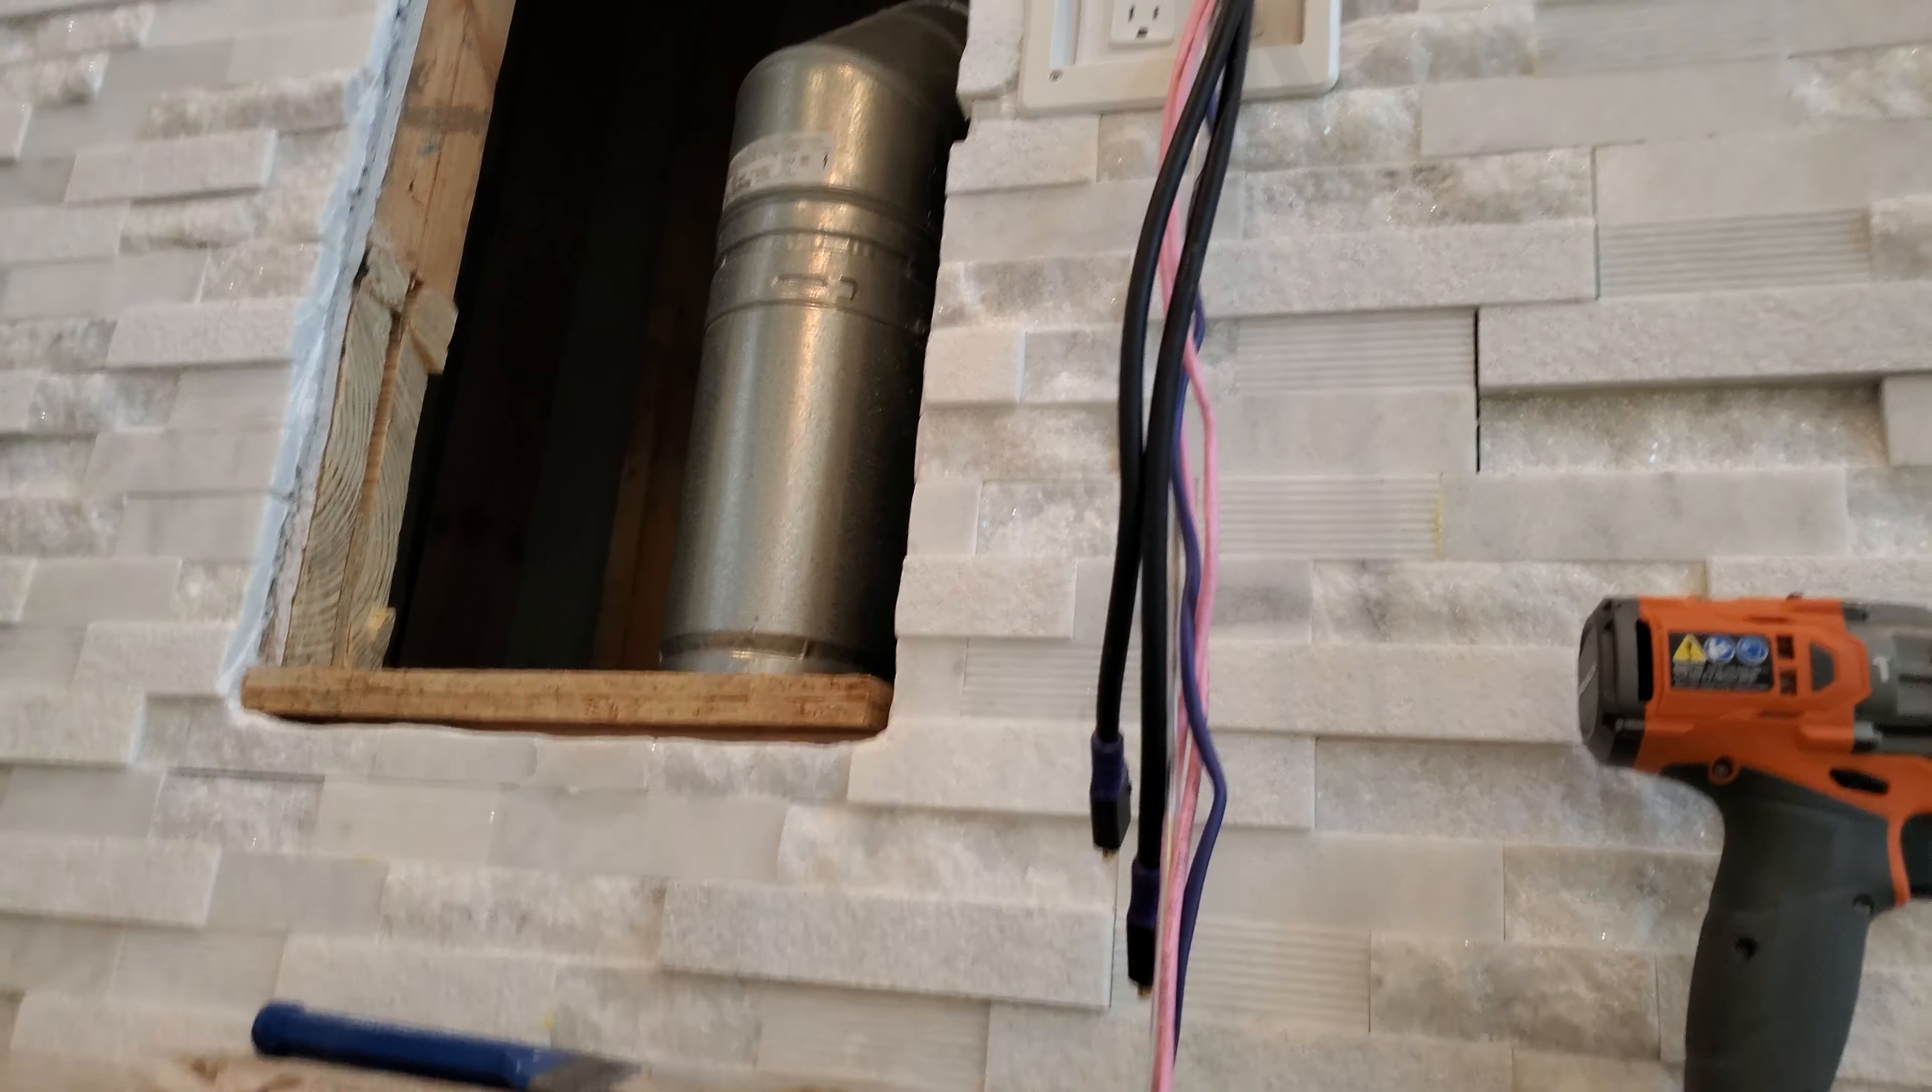Um, we've got our framing in place and, uh, we're going to go ahead and pre-drill and, uh, so we can get our mount attached.